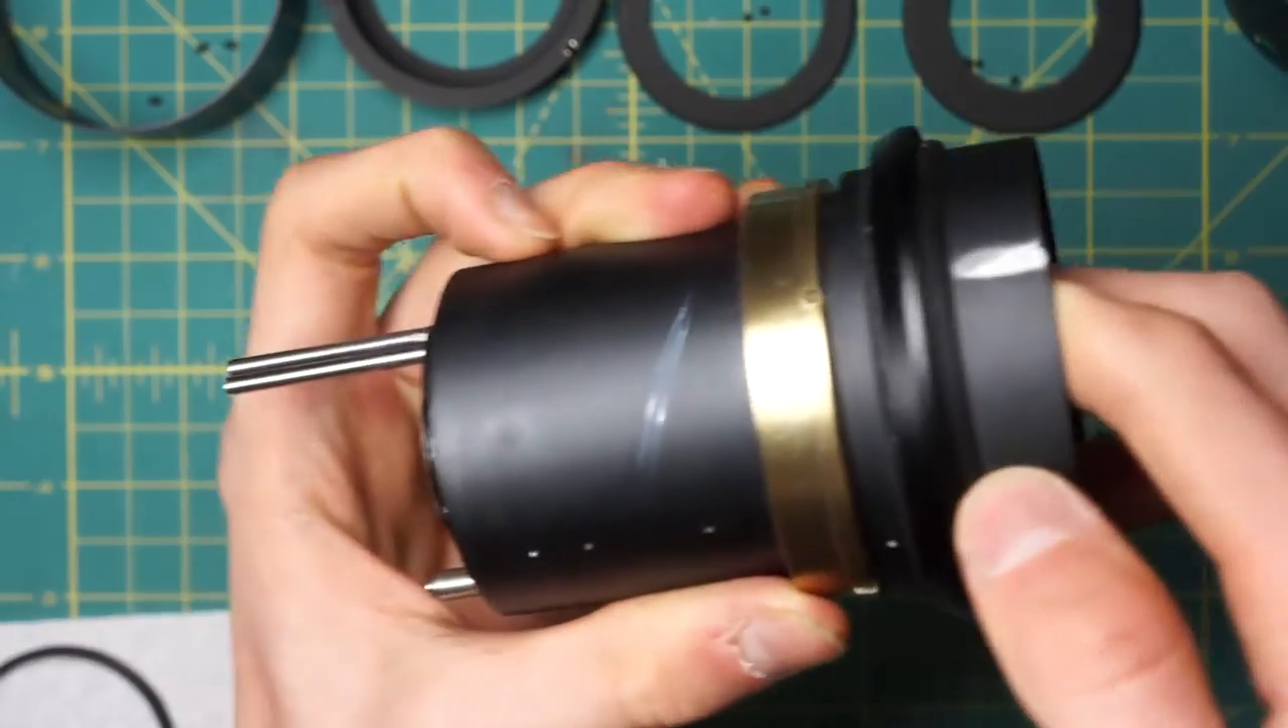So now i've got the two sections together.